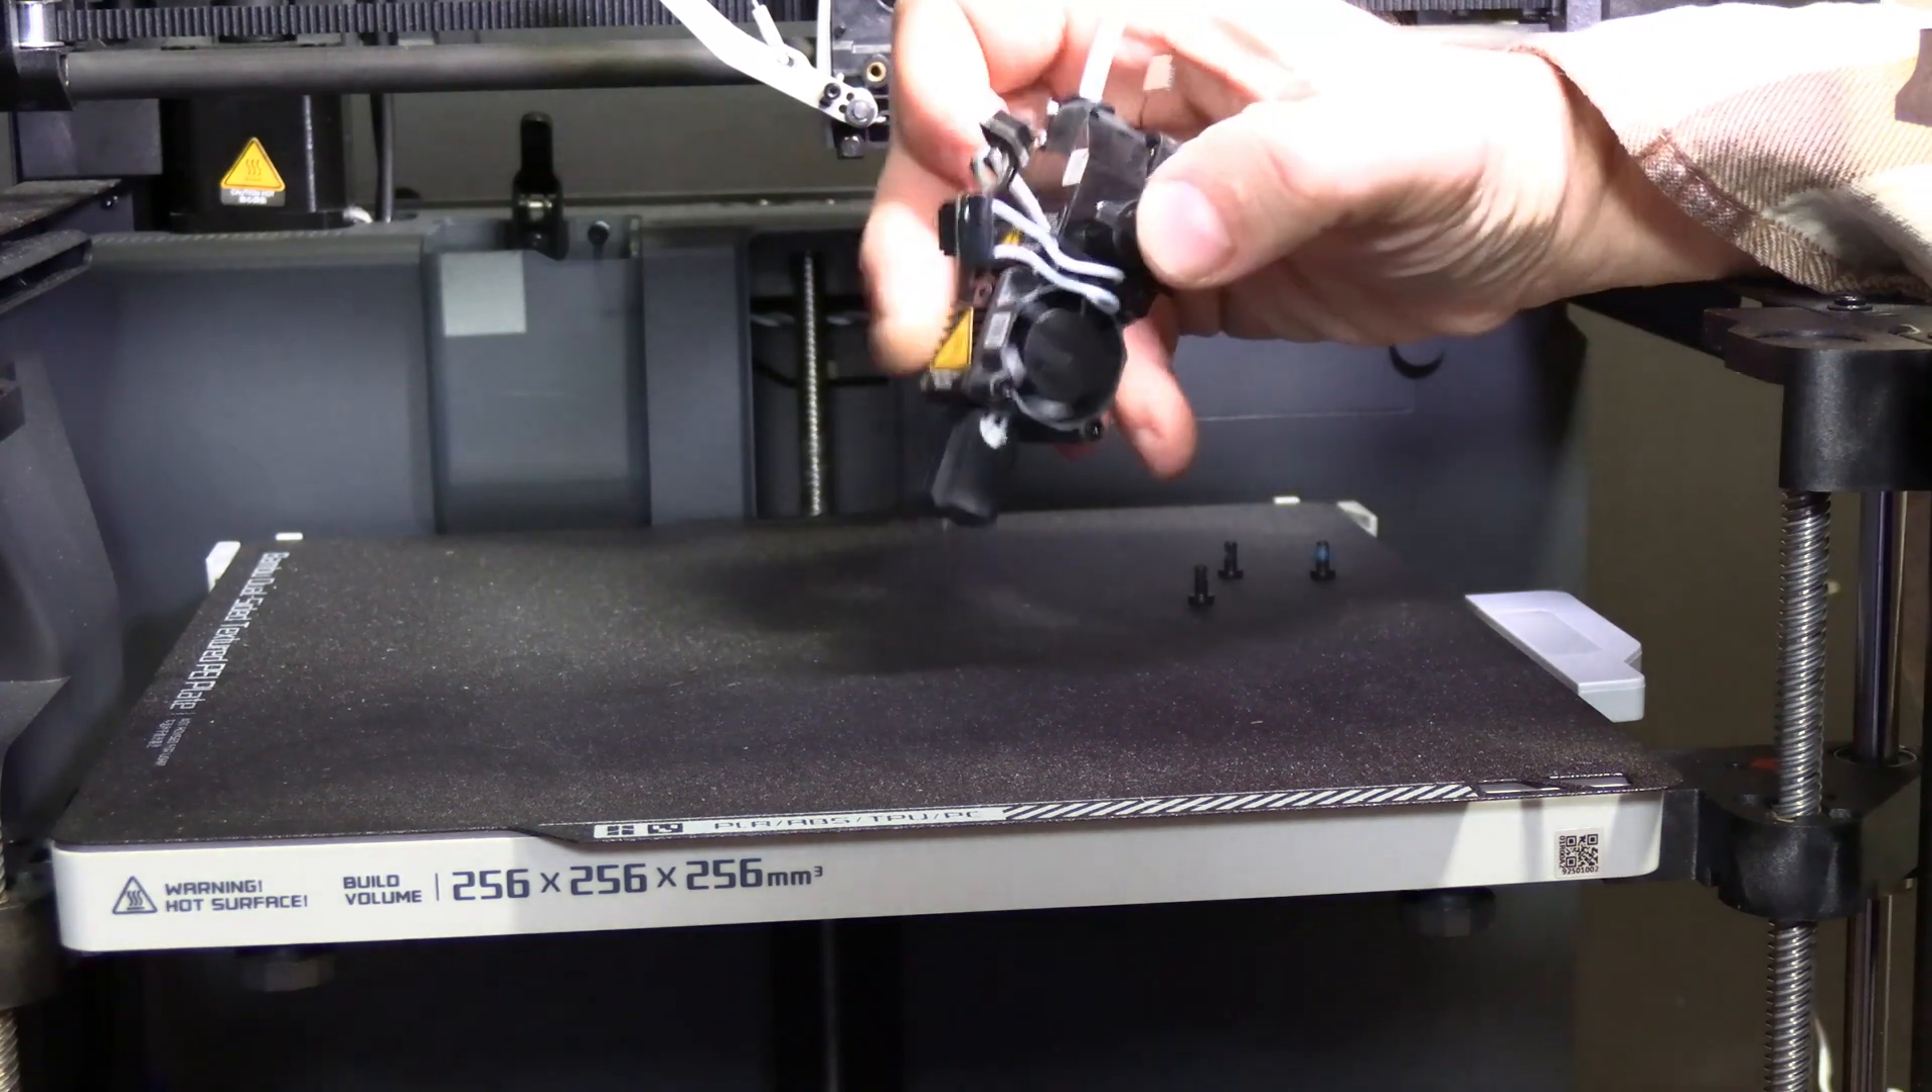And there you have it the extruder and the hot end have been removed.